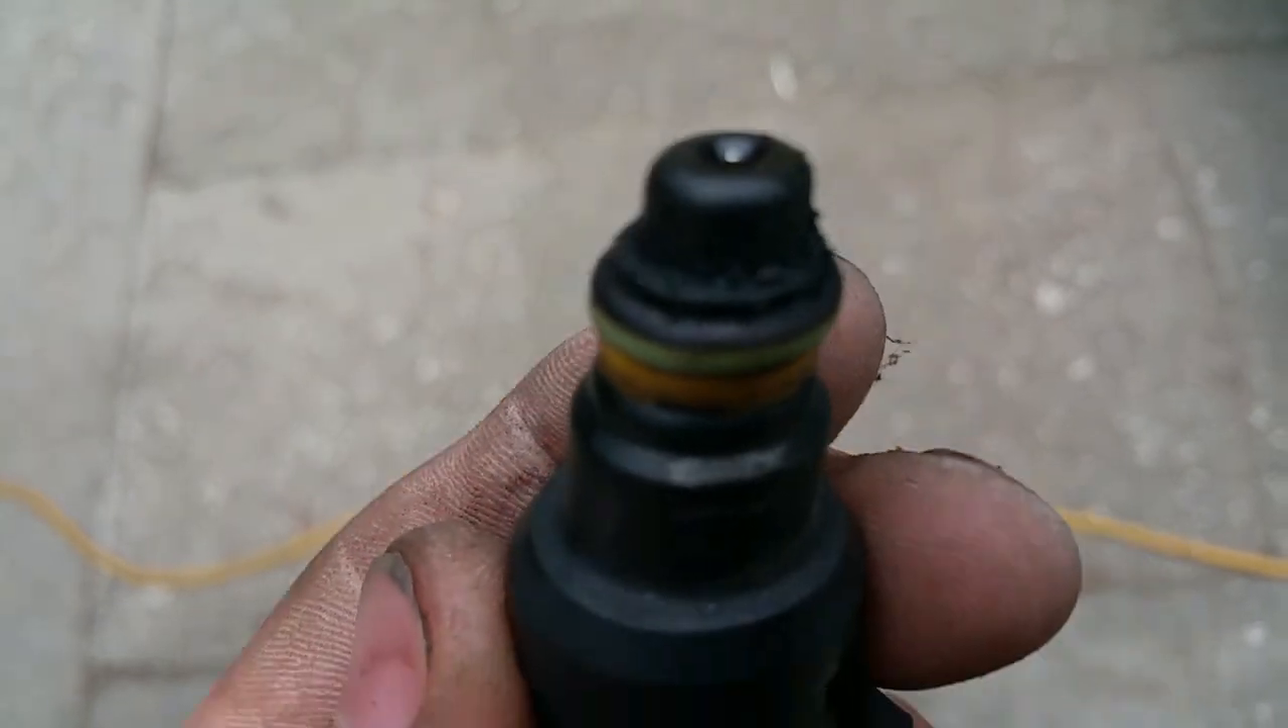Injectors are out and they are pretty filthy.